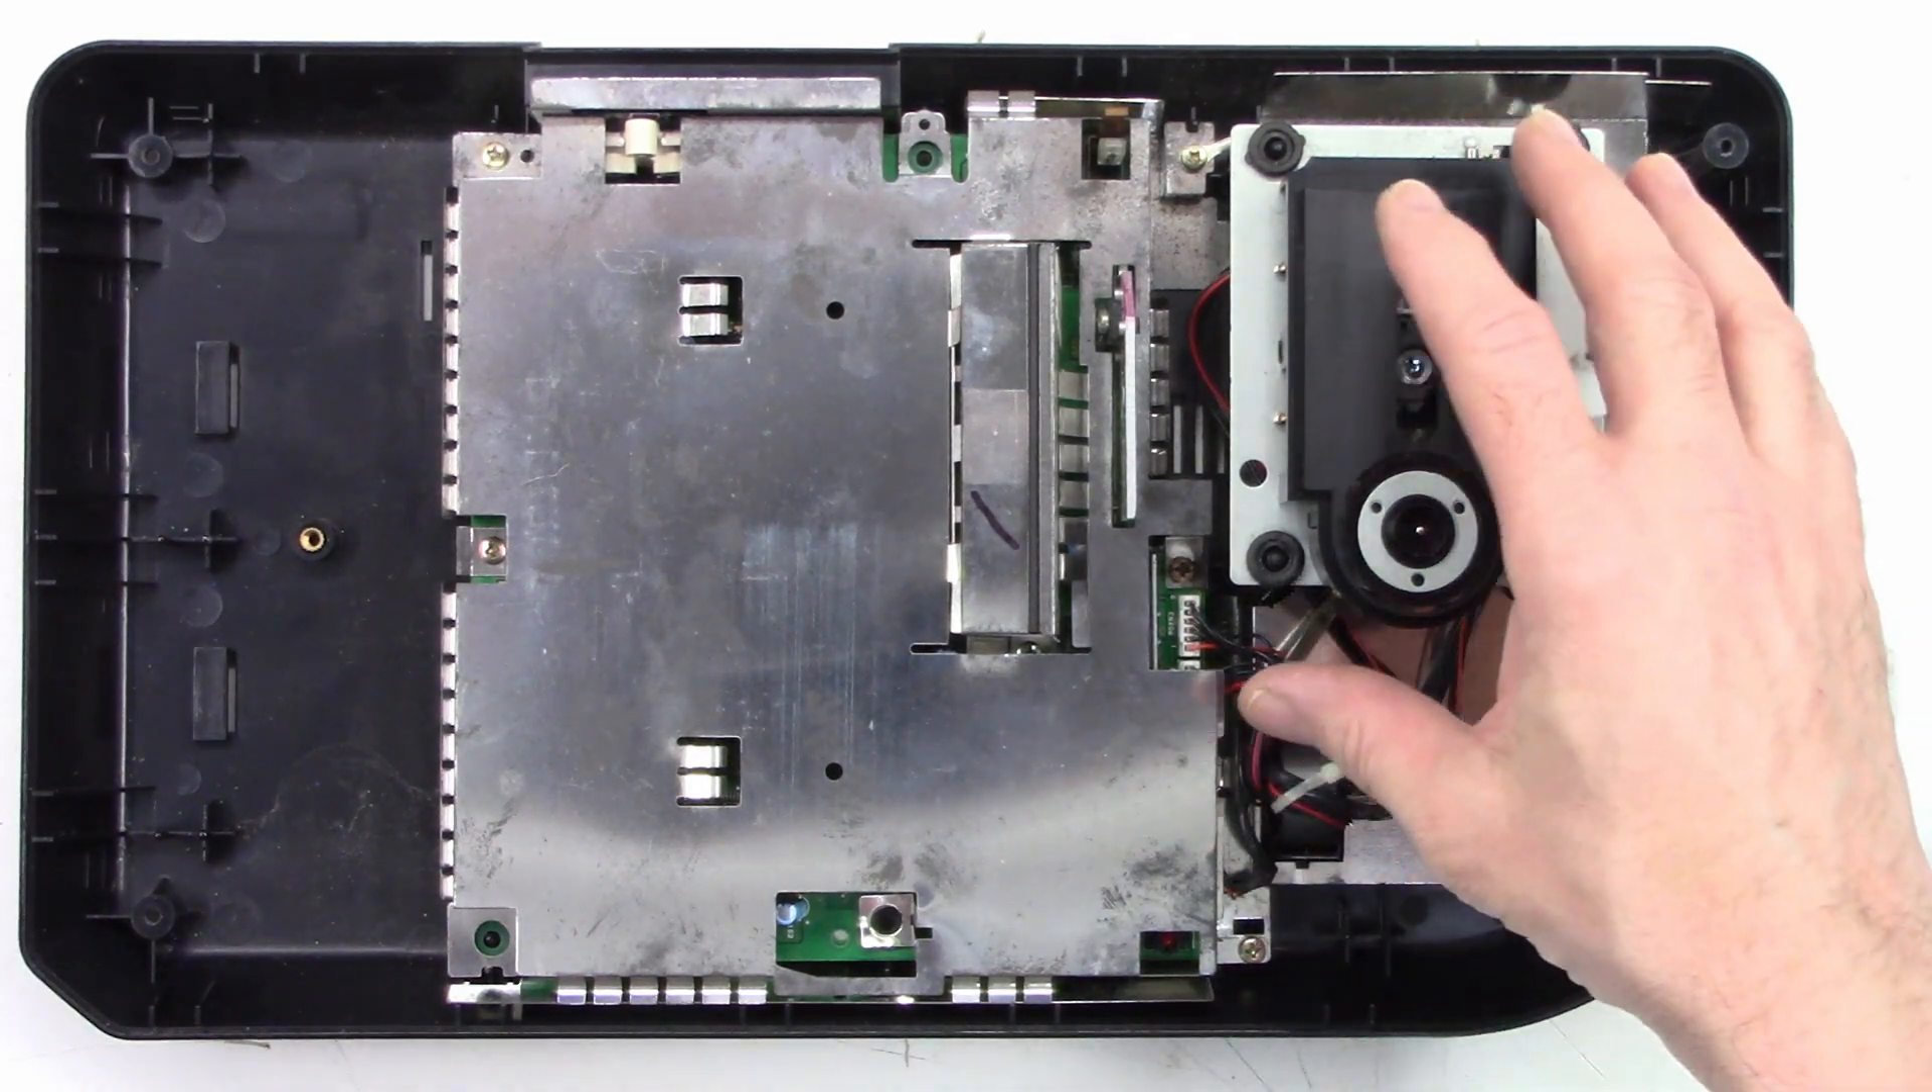I still have these metal shields I need to get out of the way.